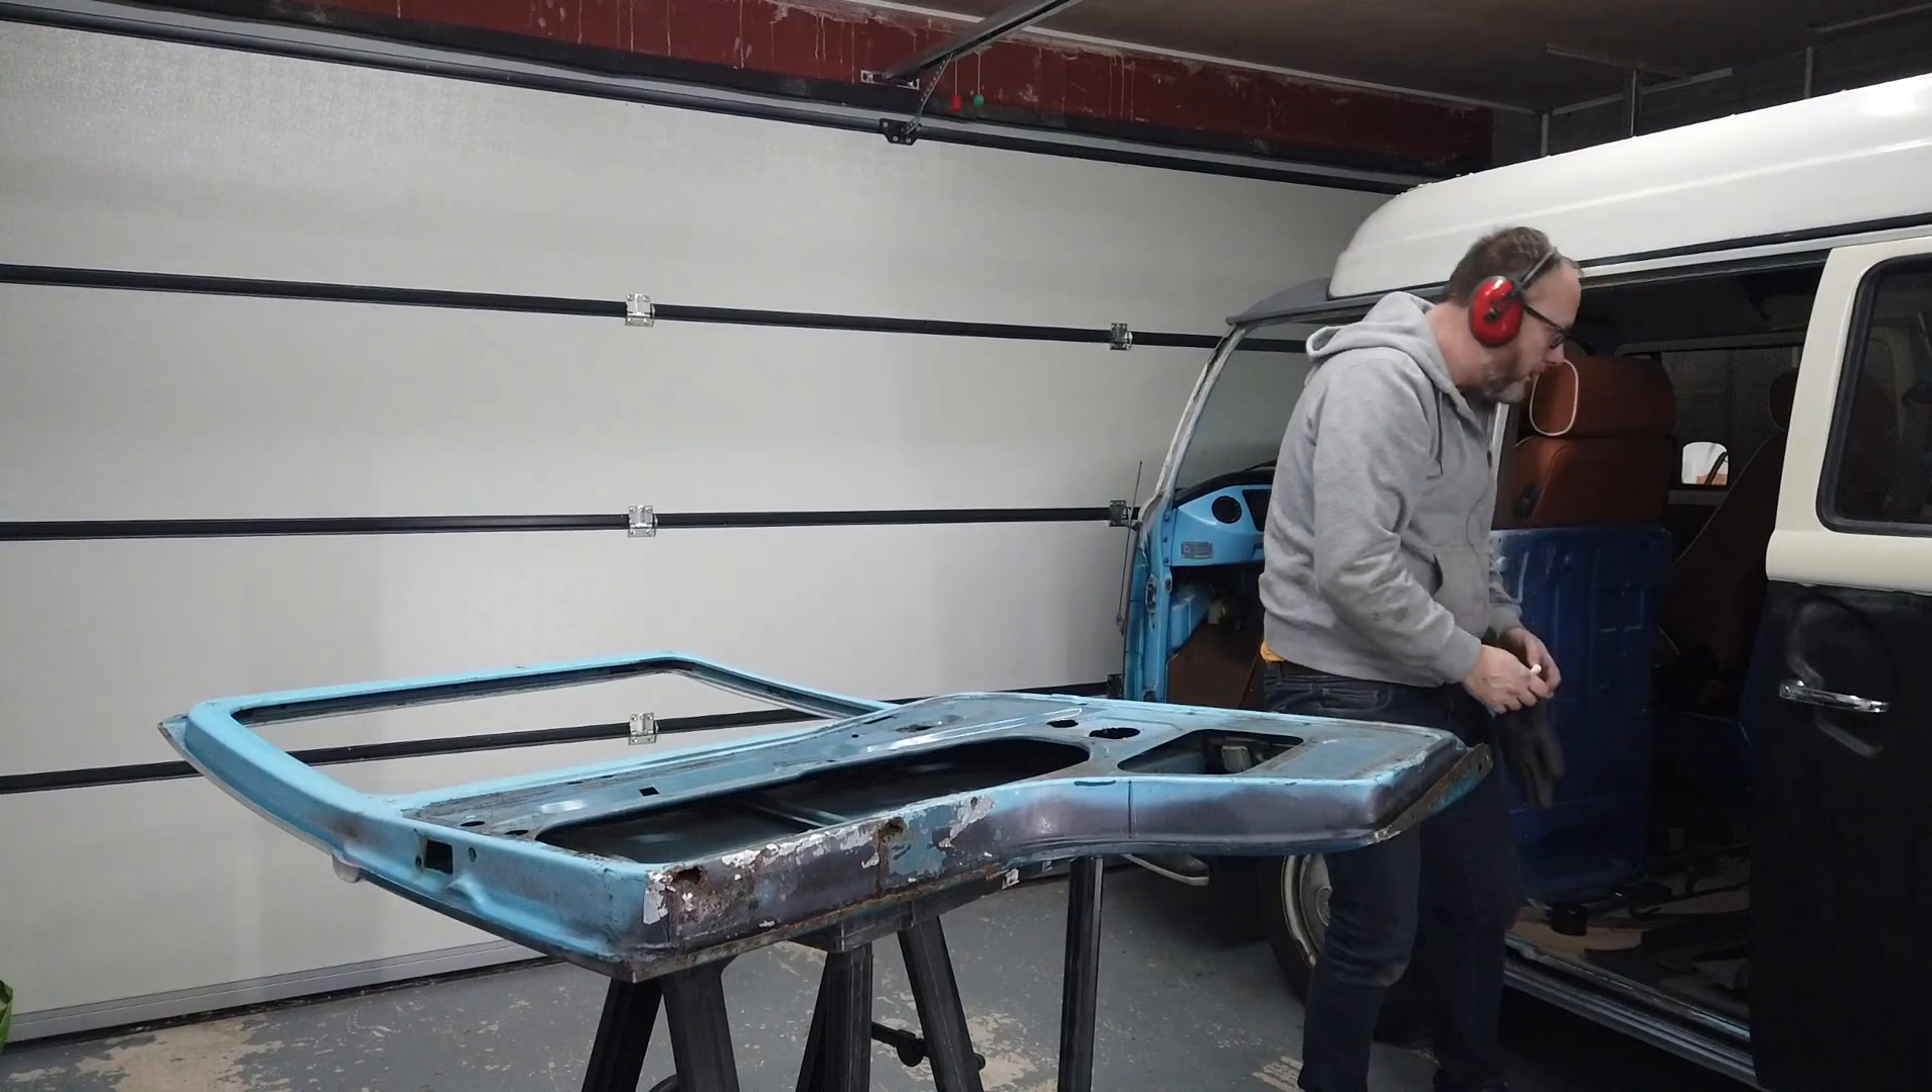Stripping this door down took about 30 minutes but this is the second one. I've already done the driver's door so that makes it a lot easier.